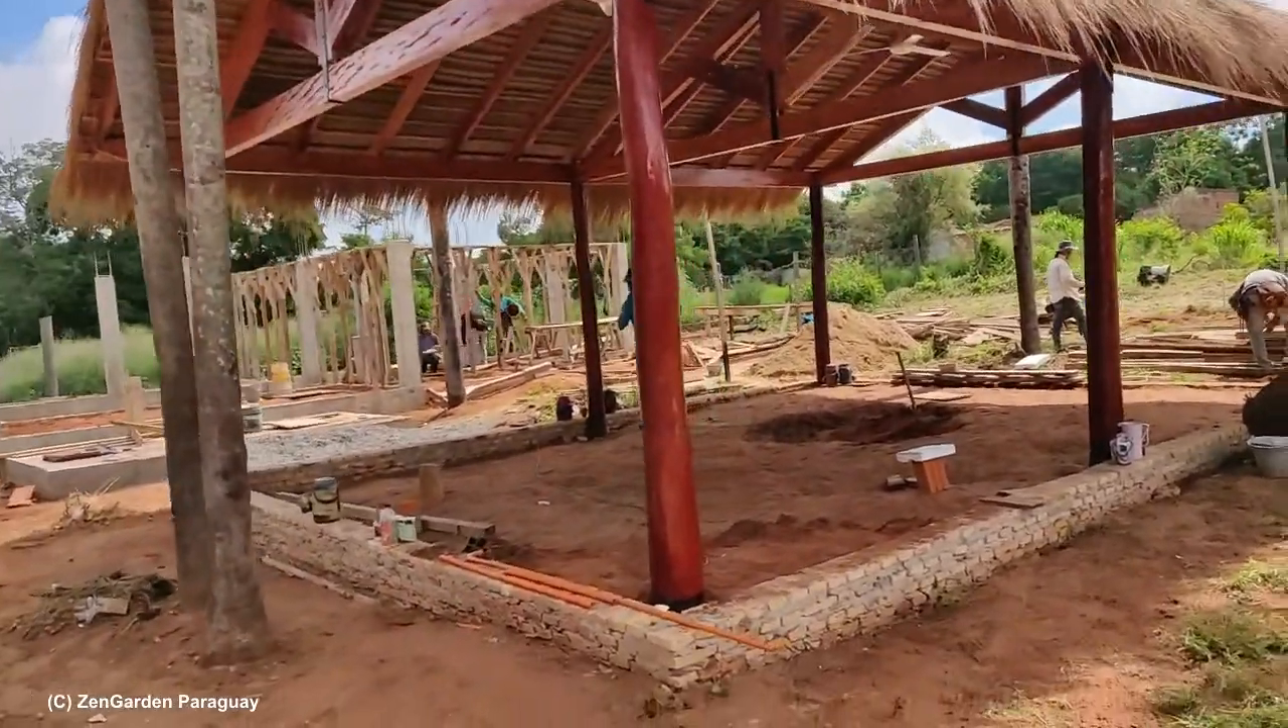Innen drin fehlt natürlich noch der Boden.